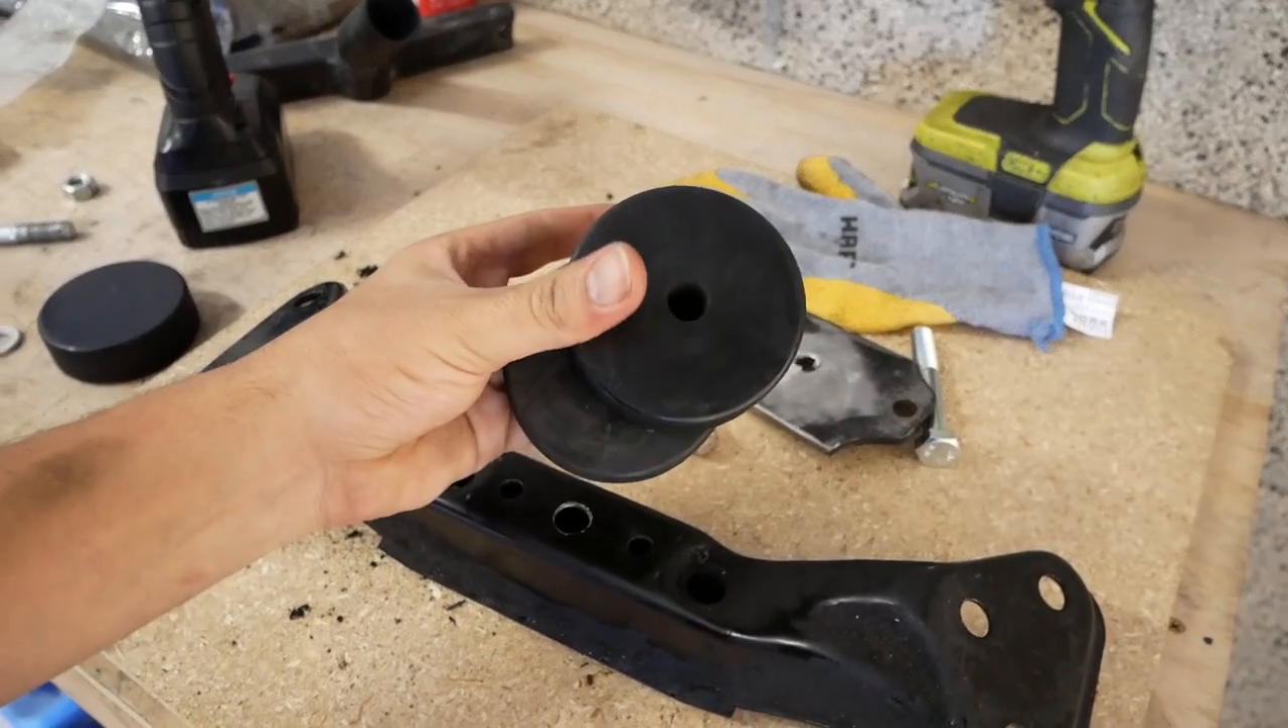So here I am with the transmission mount taken apart for Edie's Z32 with the VH45 in it.